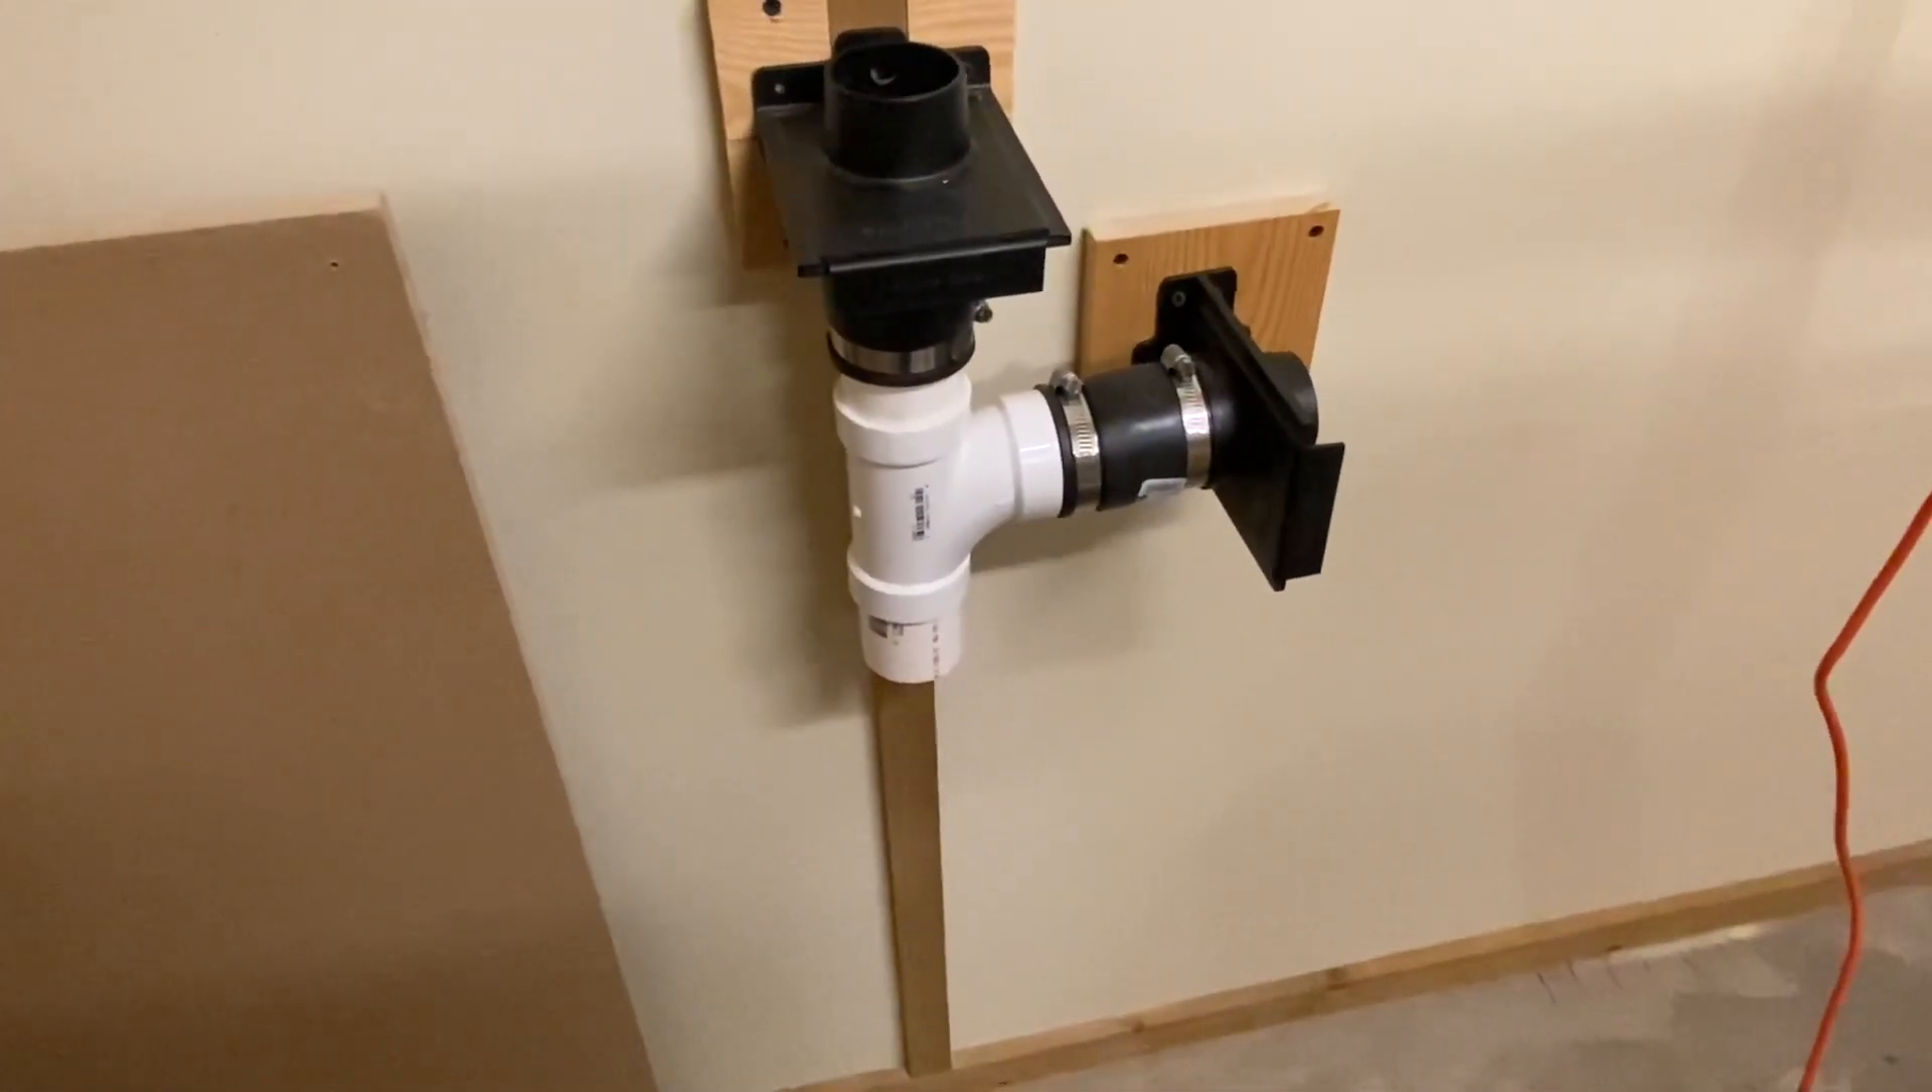So anyway I've got the blast gates in place.